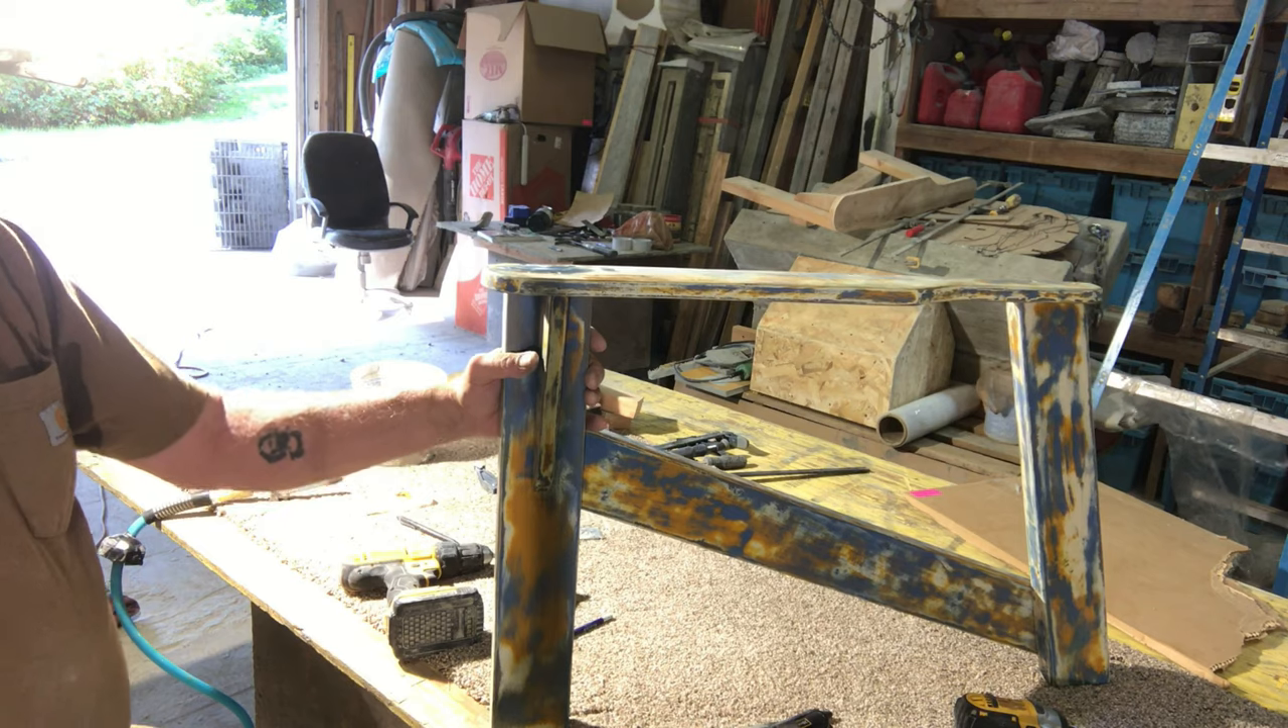All right so i've got this uh brace on and the stringers on so this is five pieces that make the first part of the chair.